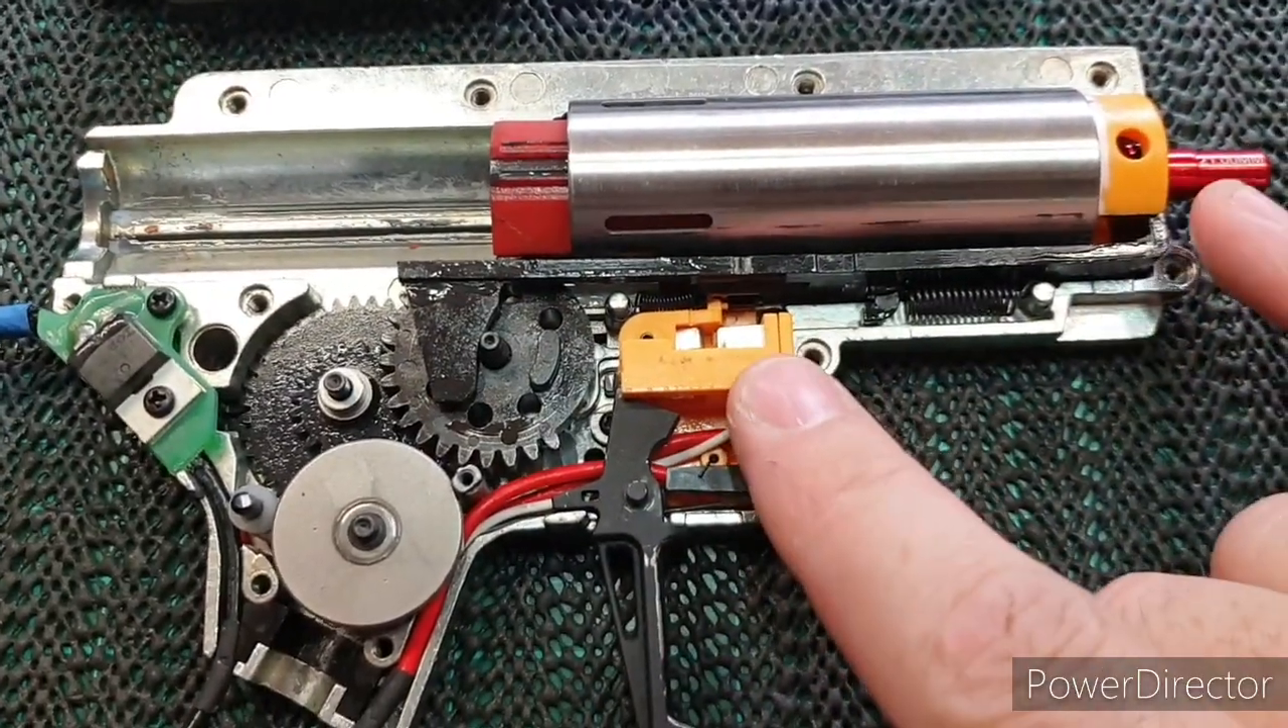Okay so now the gearbox has been taken out the AEG and the gearbox been taken apart.